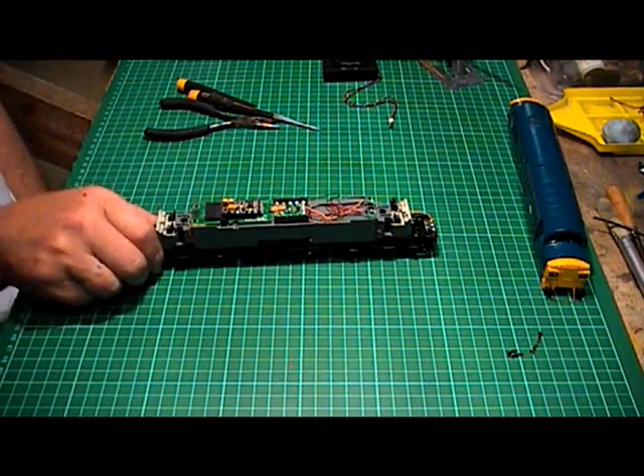As you can see, we've got the body off here now.